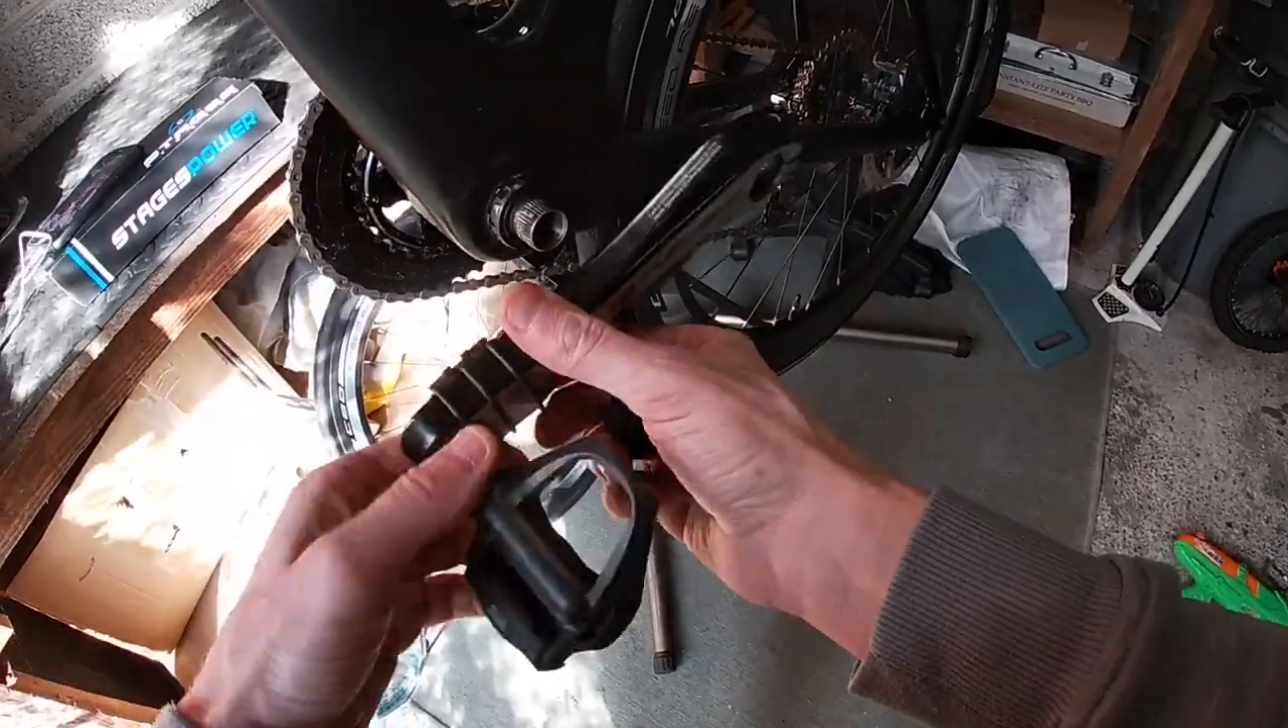Crank arm will pull off. There it is. Off.